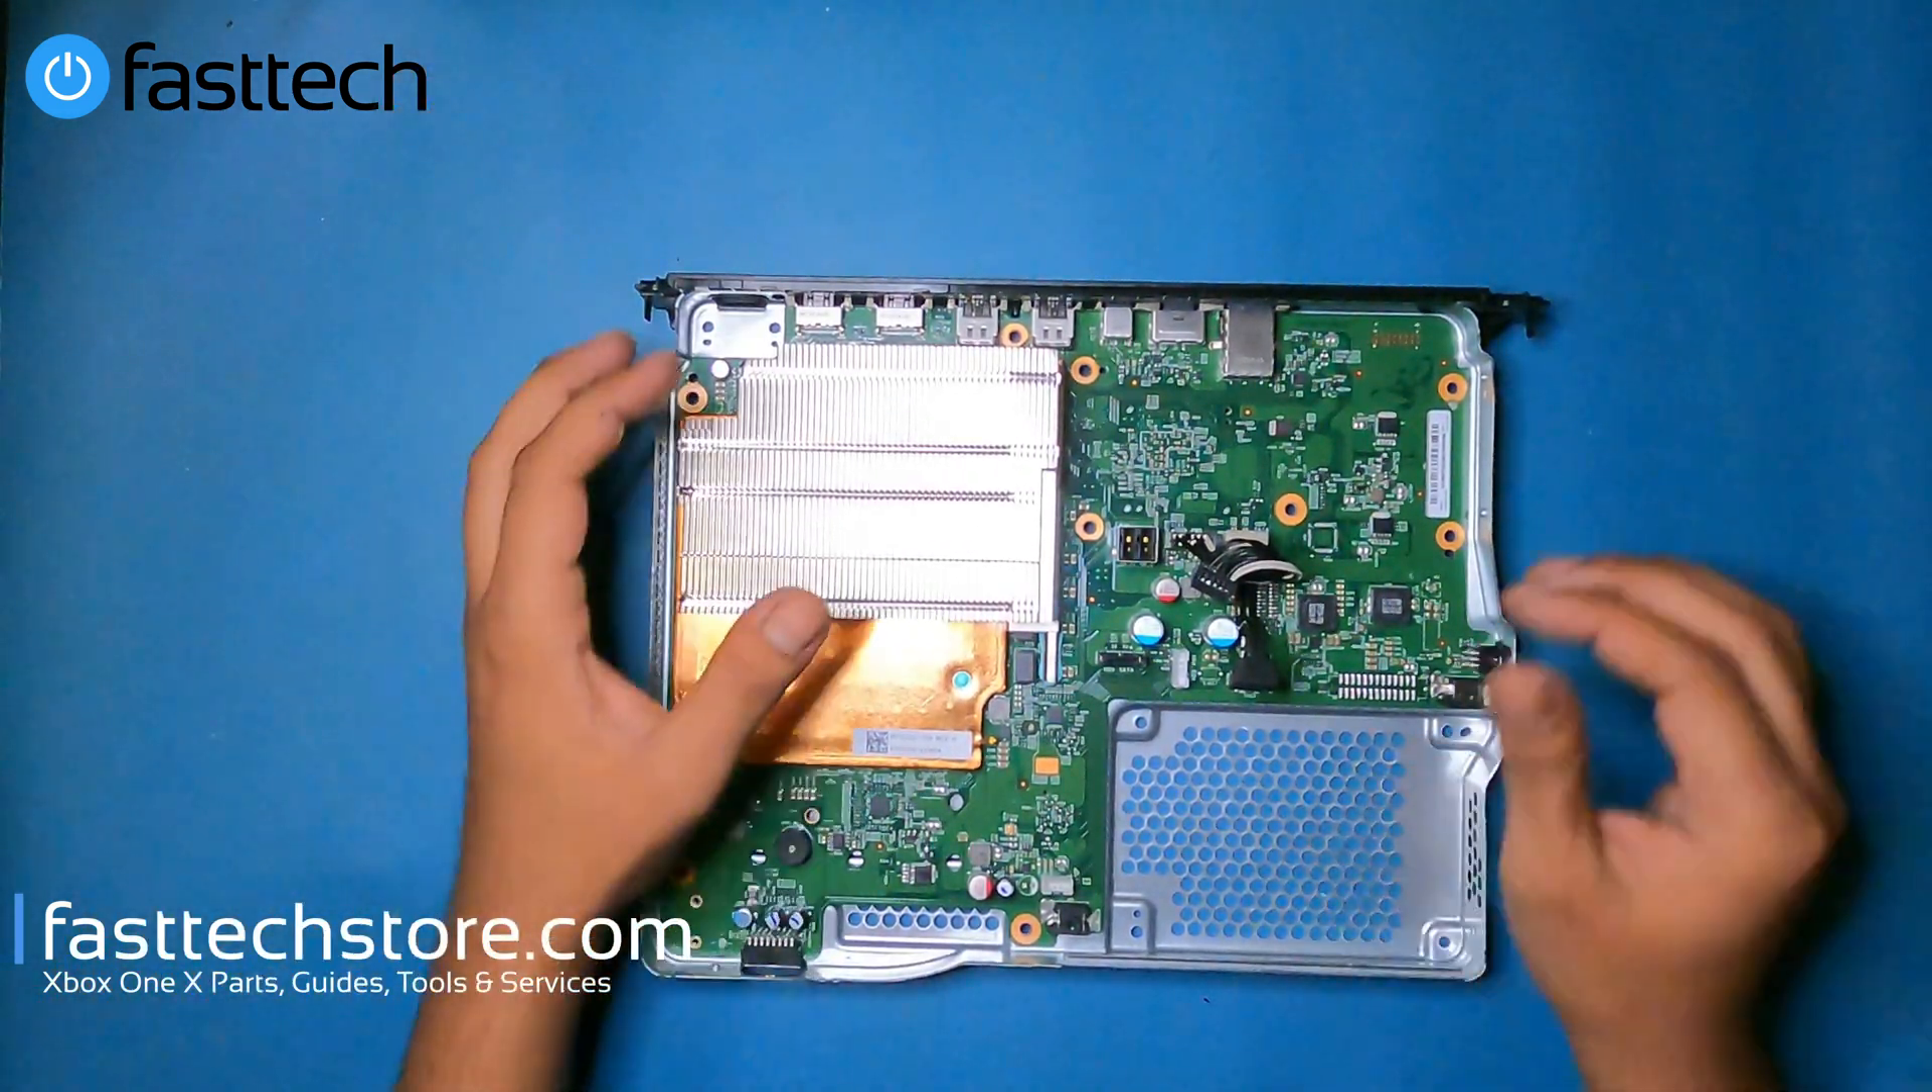We get the power supply out of the way and now we're down to the motherboard.